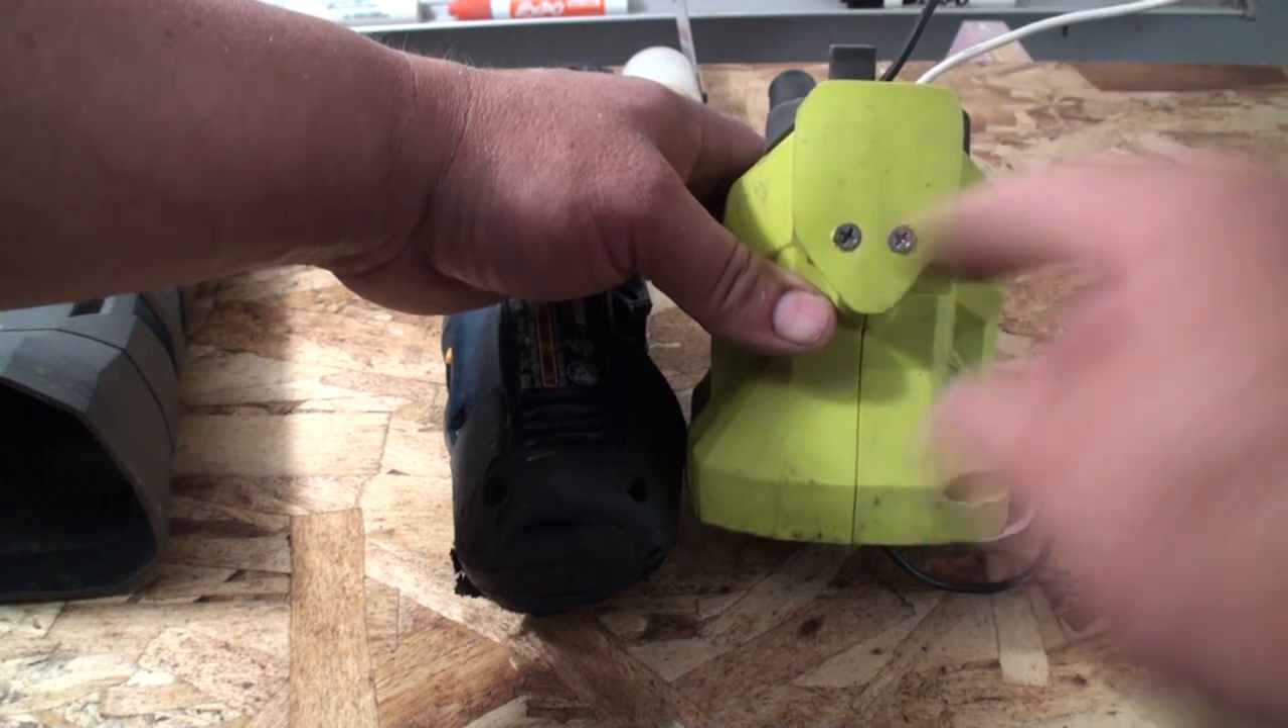This piece right here is just some of the extra plastic that I cut and then screwed onto here to cover the hole because there's also a handle here which we use later on in this project as well.